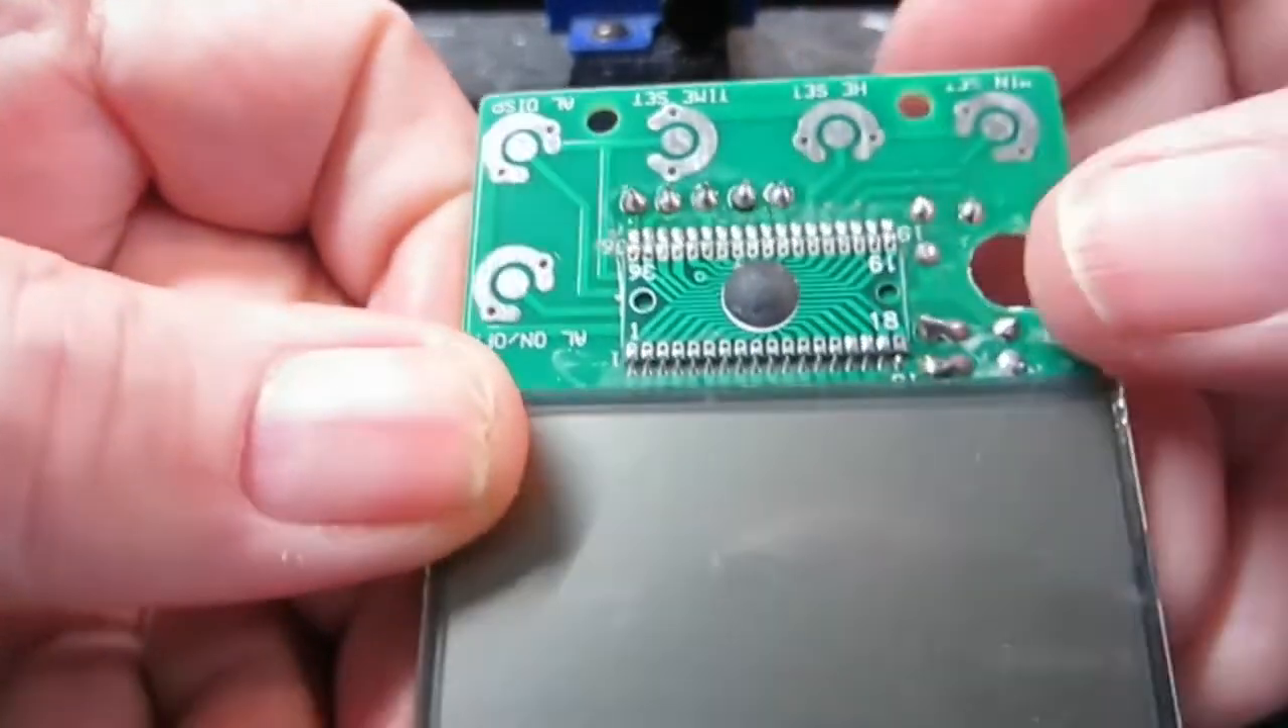Here's all our solder joints. Nice and clean. Nice and done.